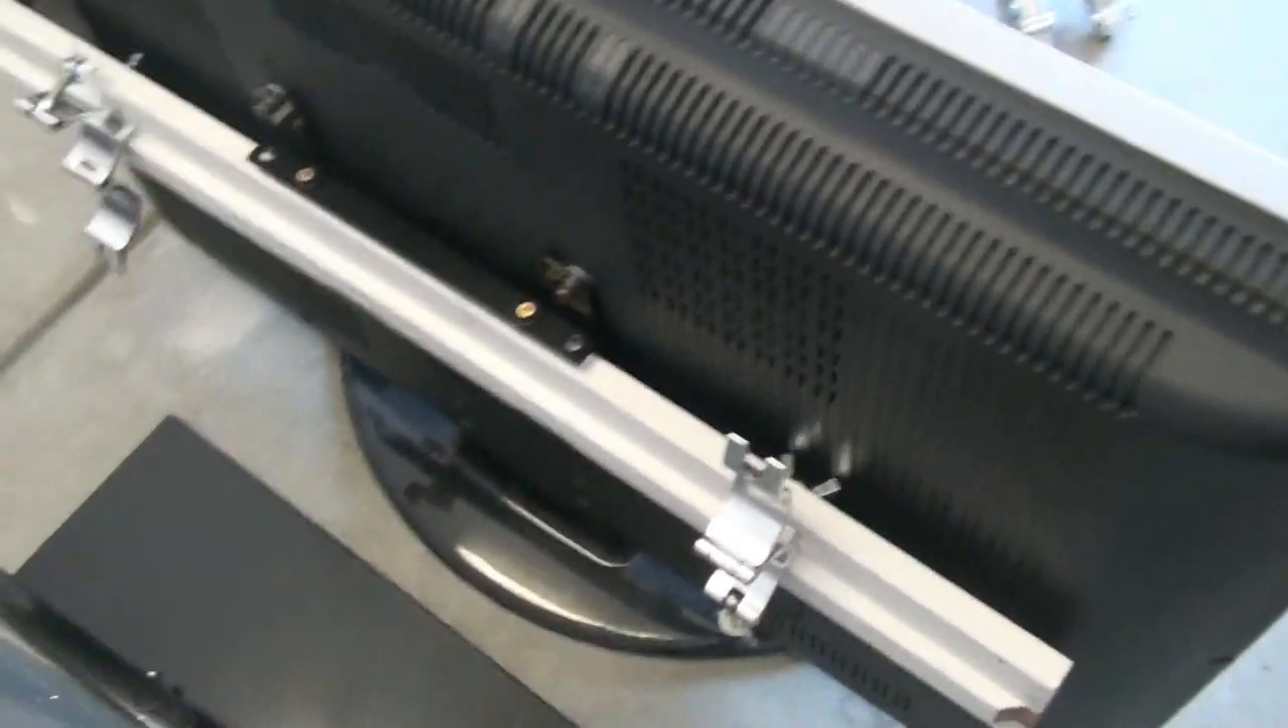I mounted the bracket on the back.